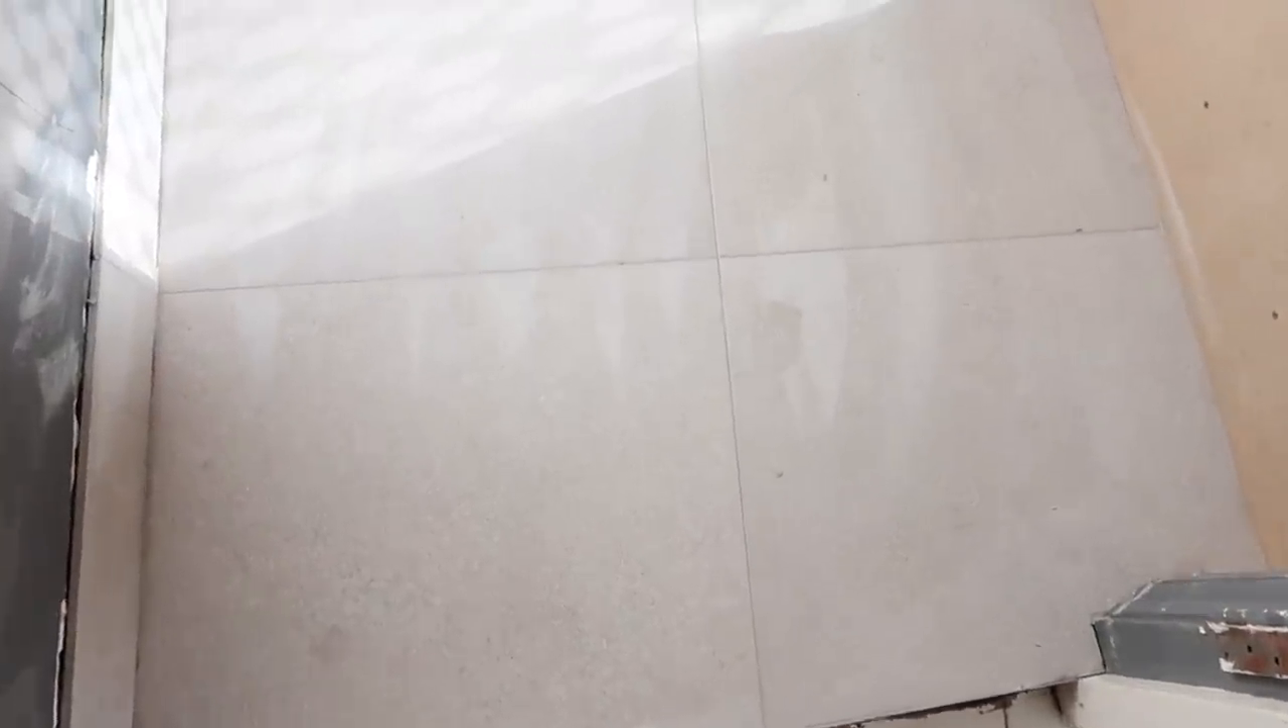So the last tiles have gone in and so has the grout.